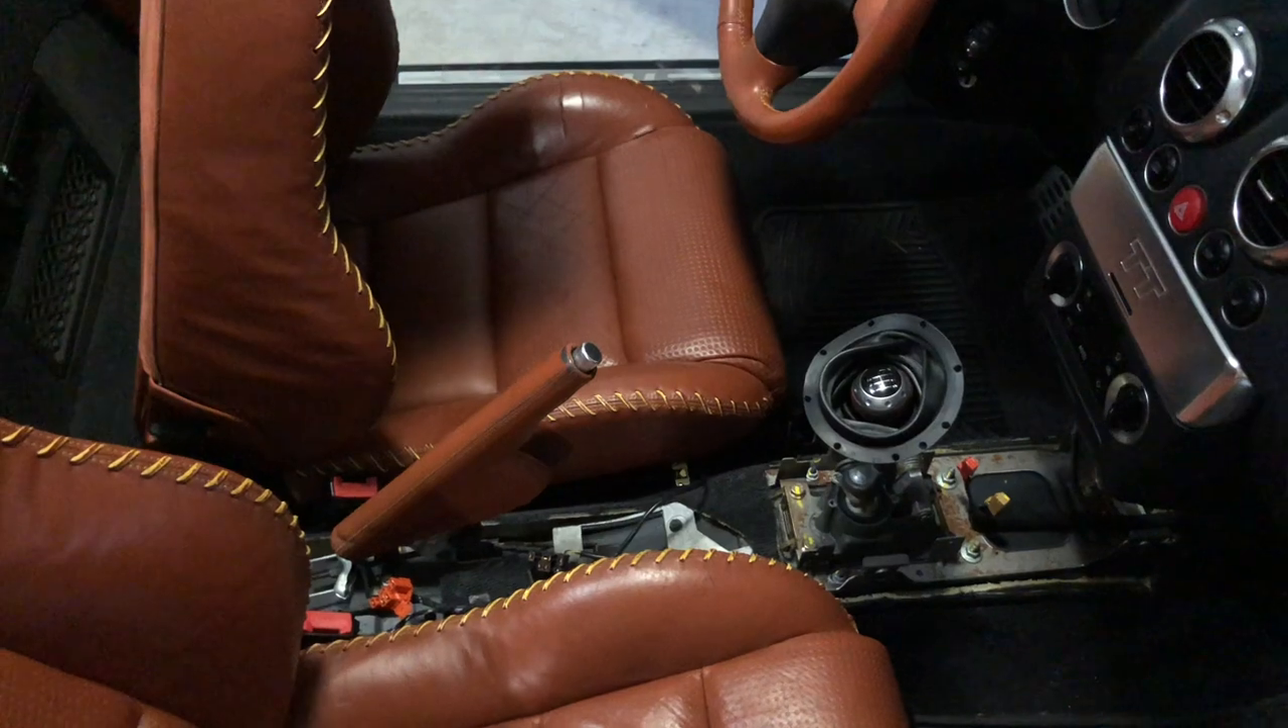So I just got done with removing the center console out of the Audi.